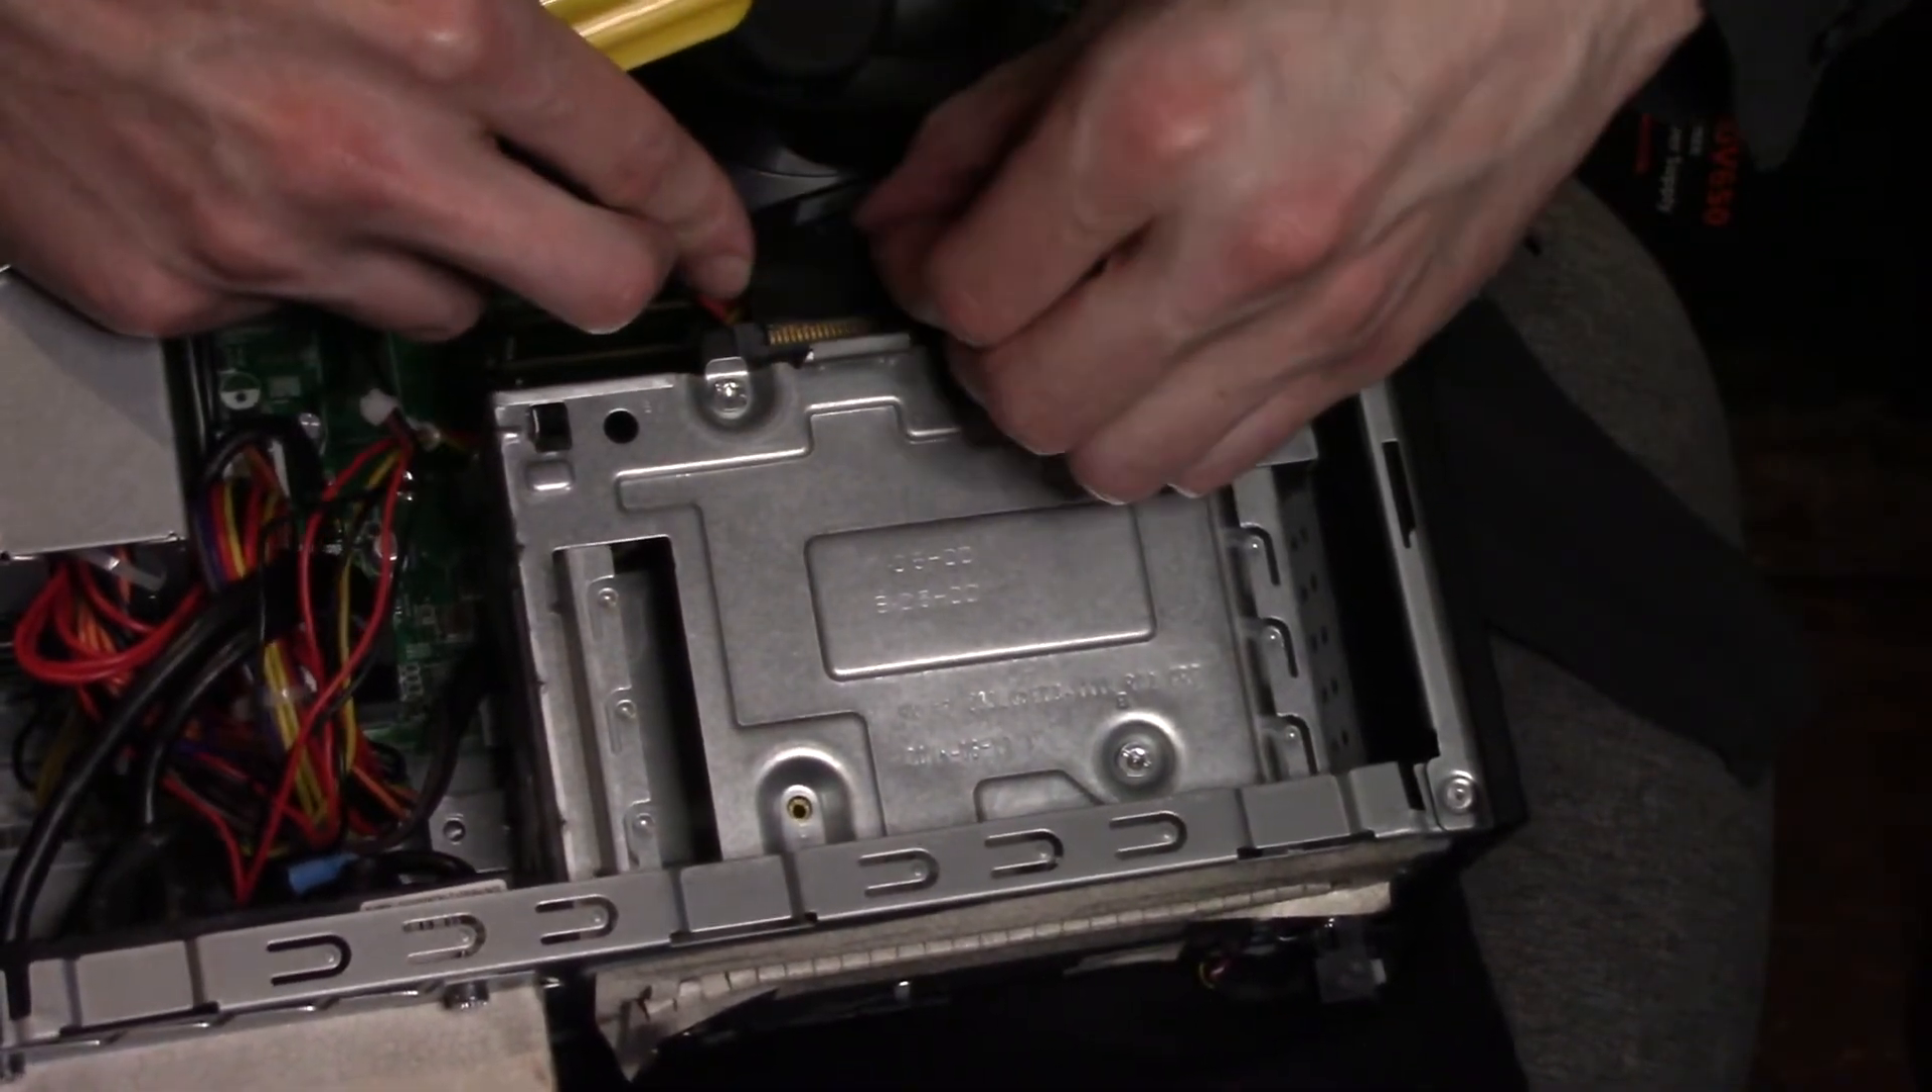Okay, caddy's back in place.